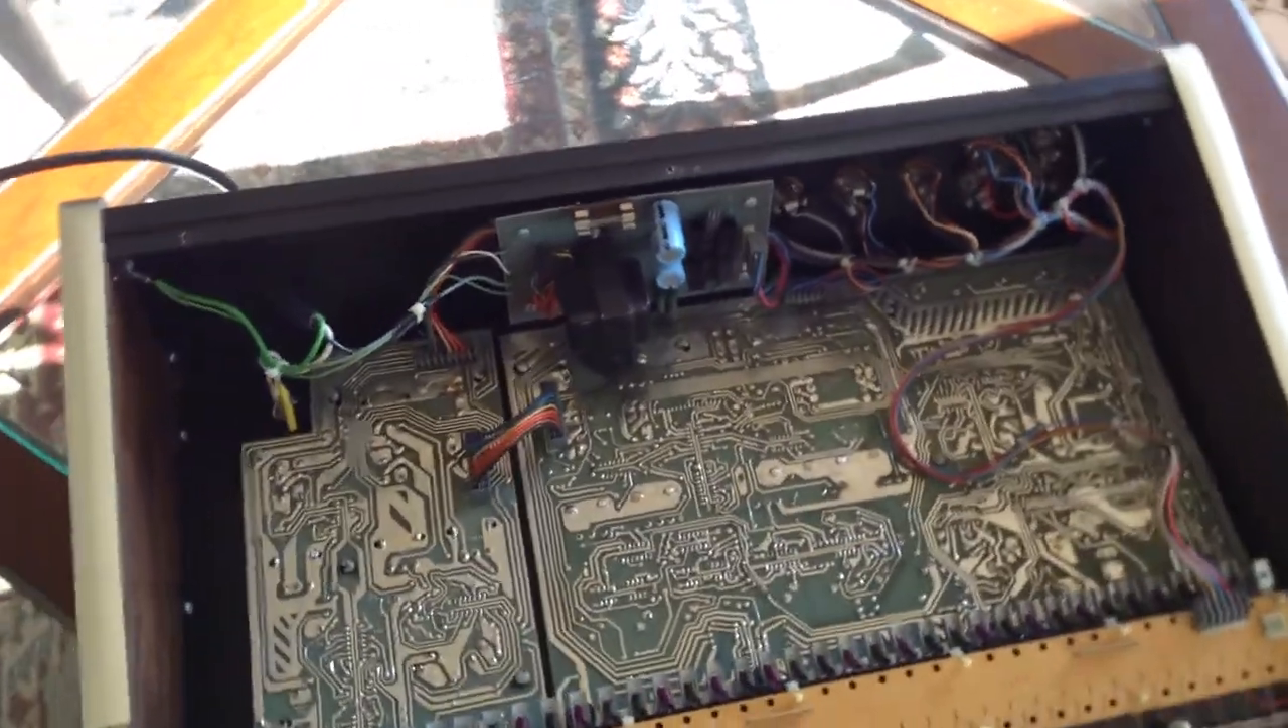With the back removed from the cat synthesizer, I can see the circuit boards and the power supply.